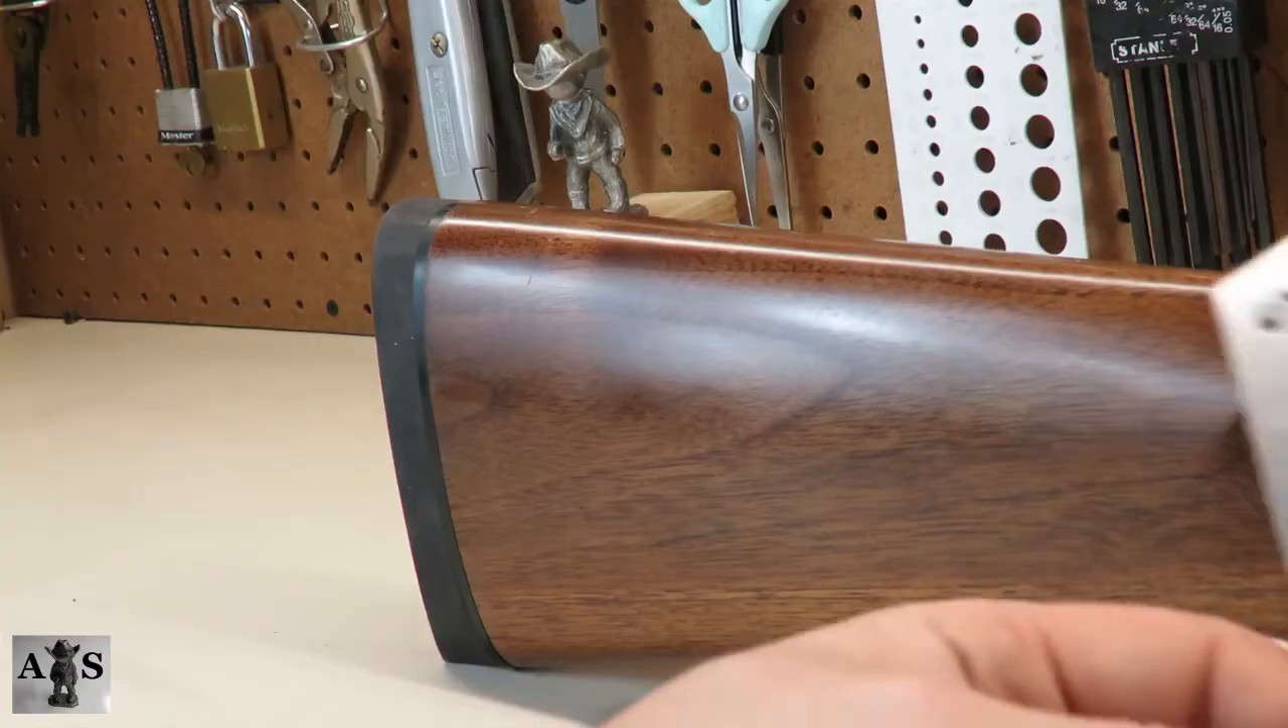The recoil pad on the stock is fit perfectly to the stock.